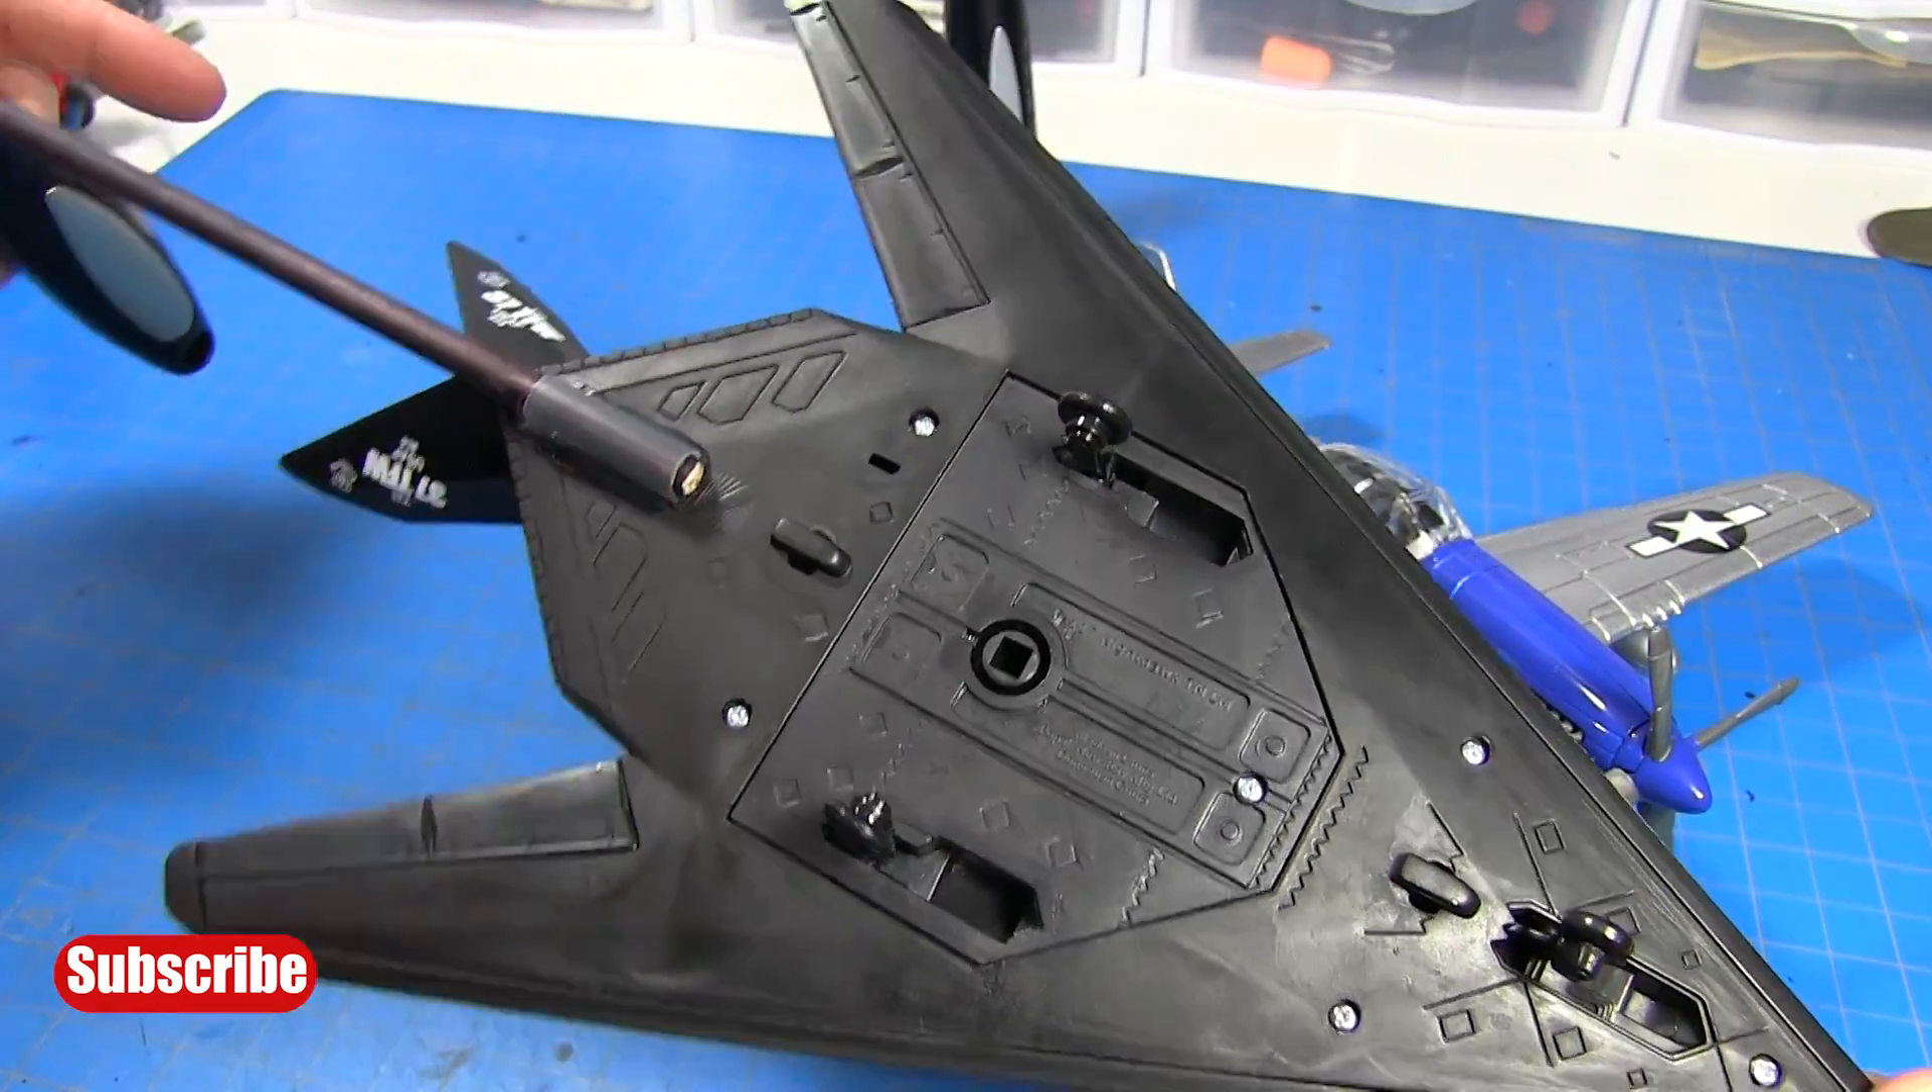You can see where I mounted the tube on this model.